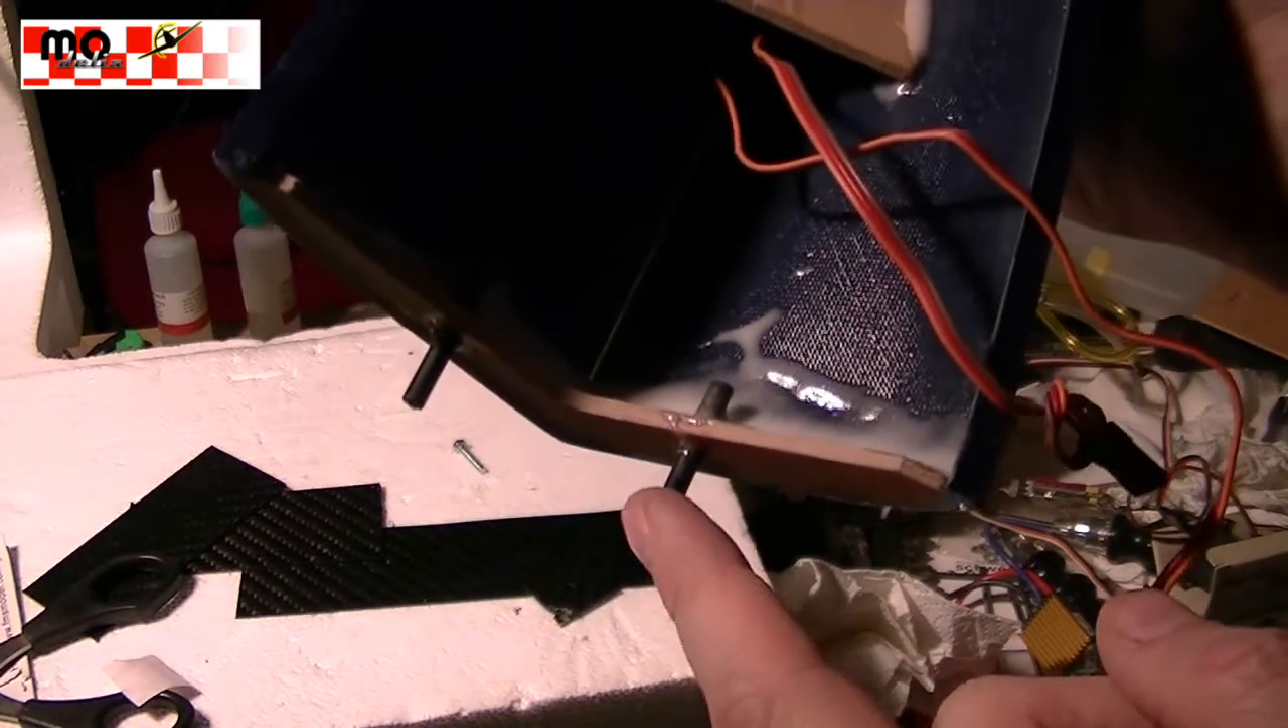Wir haben diese Carbon Röhrchen eigentlich angeklebt, um den Heckteil mit dem Rumpf zu verbinden.